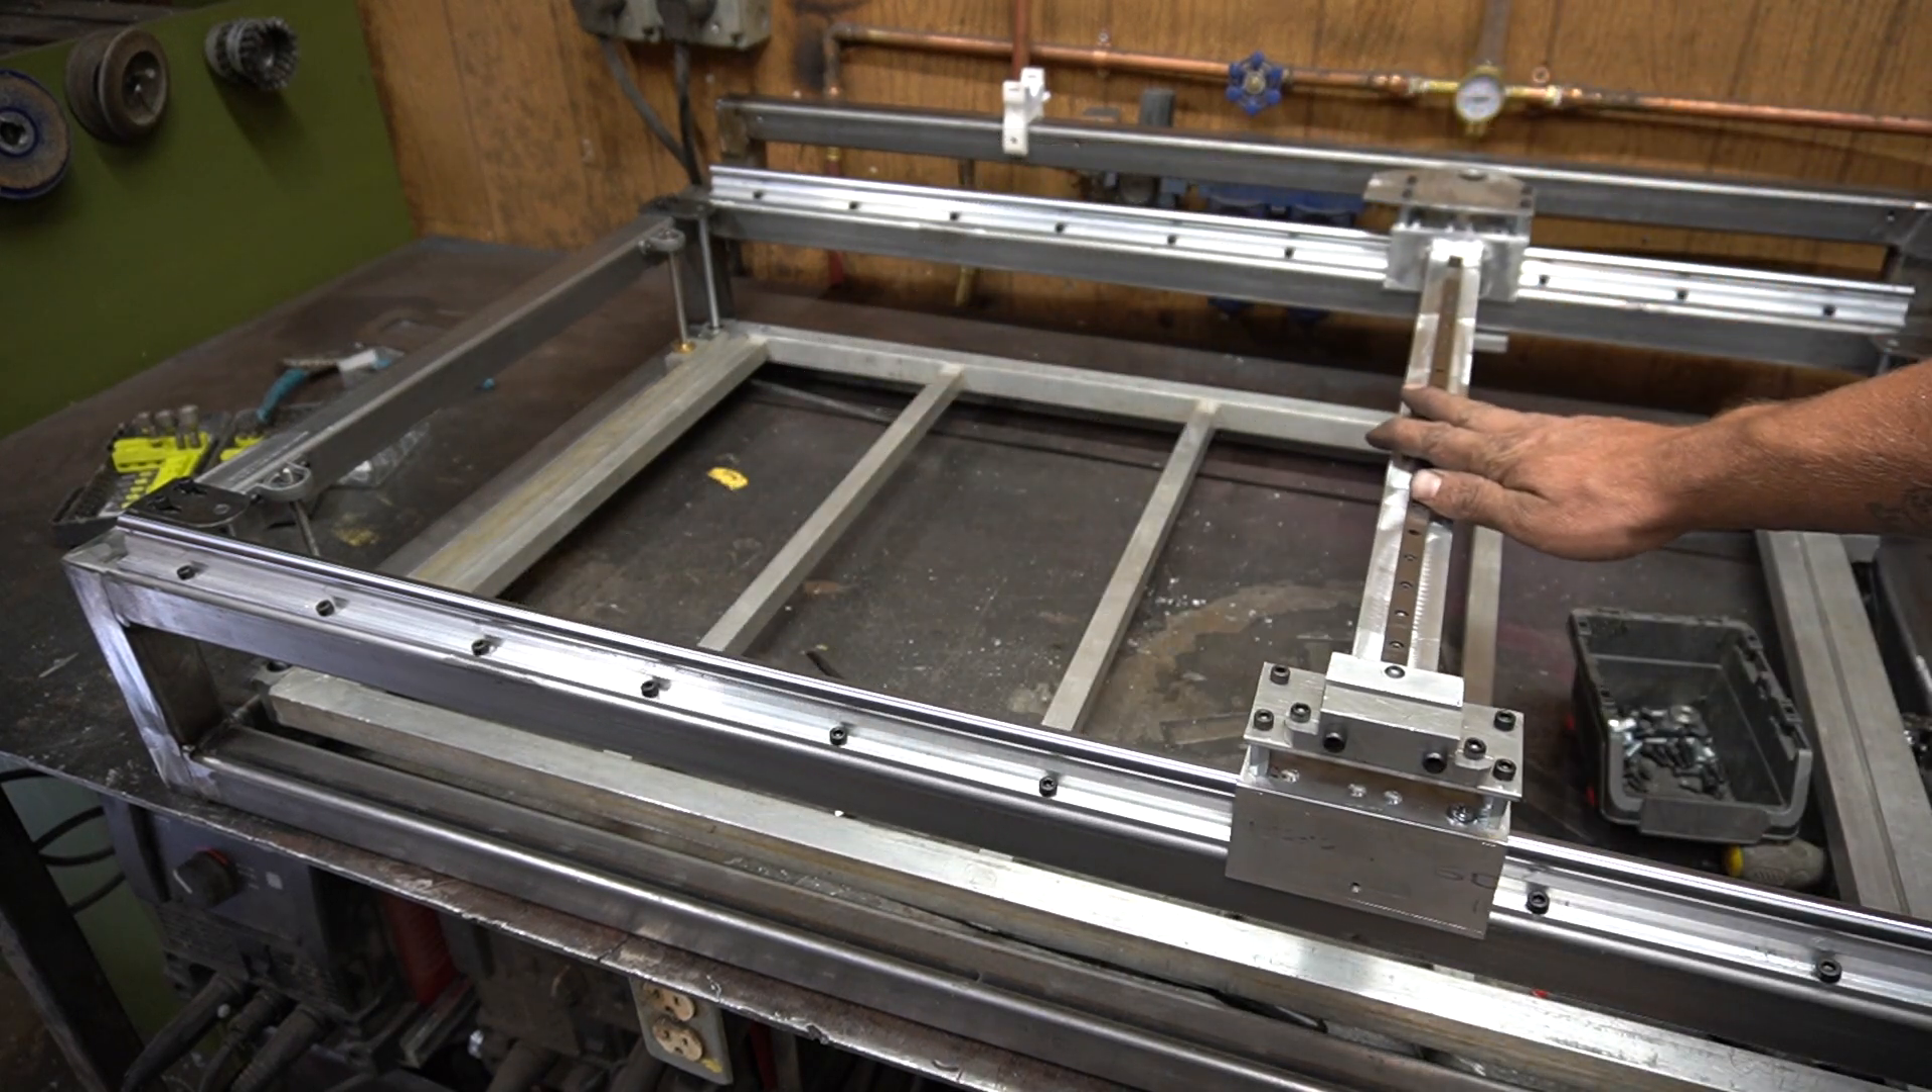Here we have all the parts that we made so far stuck together as one.